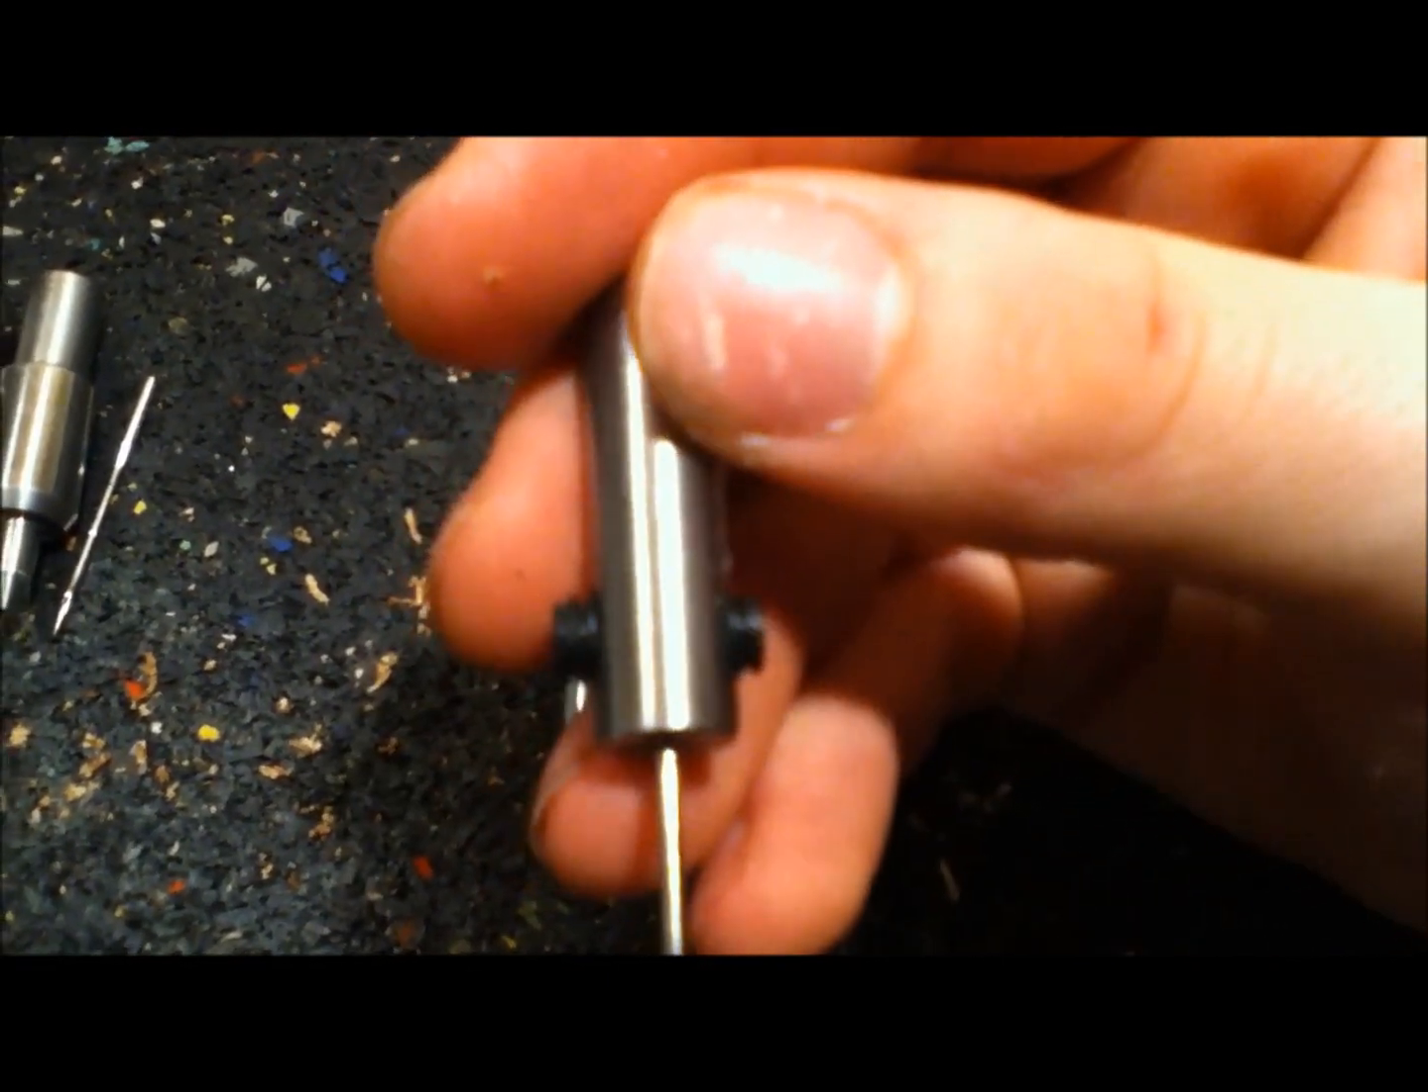So I just drilled the hole all the way through, tapped it all the way through, and then I put a plug in from each side.